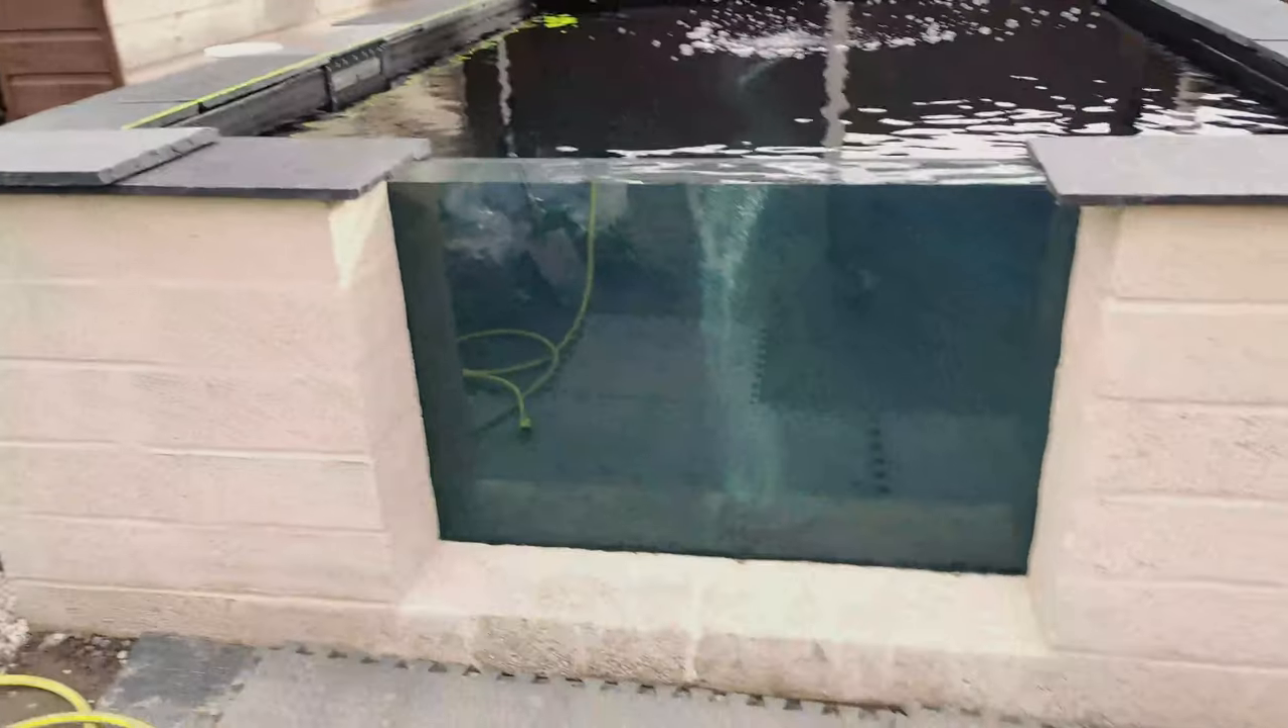The other thing I need to do now is these front ones, I just need to take a bit off the edges of those. Because they're sticking a bit too far over the window for my liking.